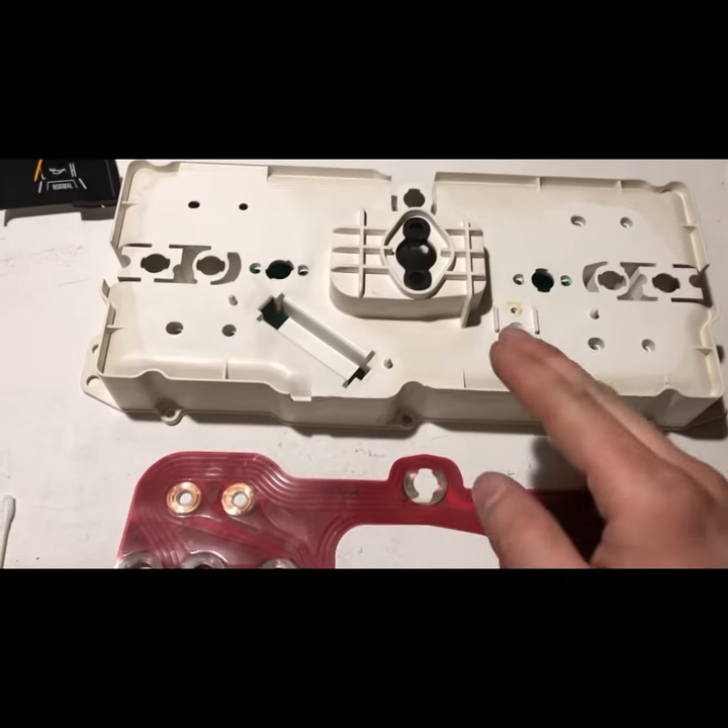Um, I took the Econoline, um, printed circuit board off.